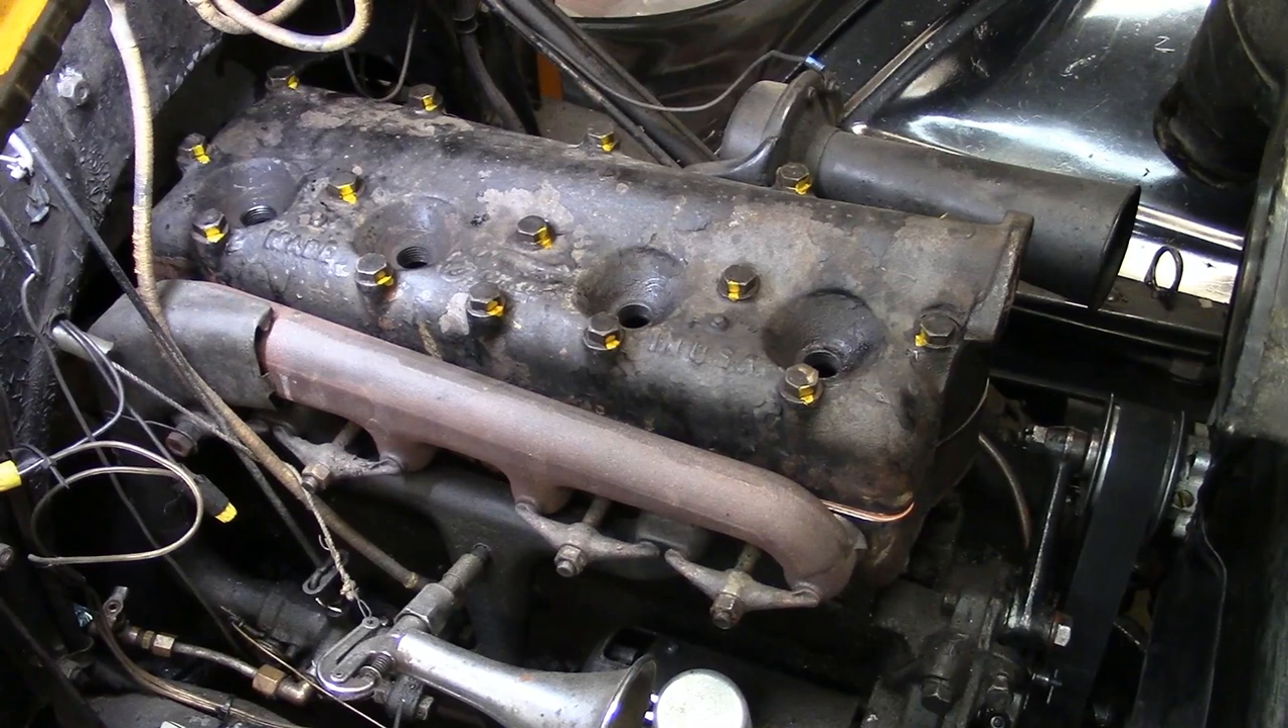The cylinder head is on they were torqued to 25 35 45 and then 50.